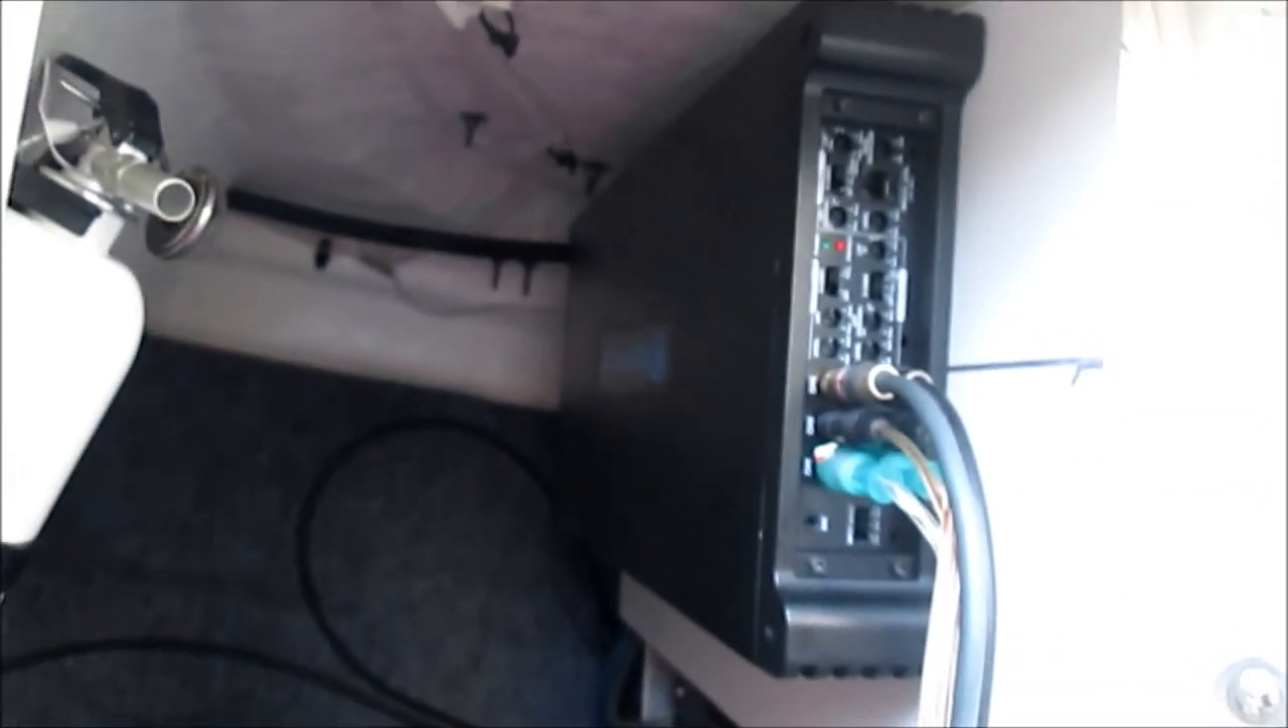All right, amp is in and mounted and completely wired.